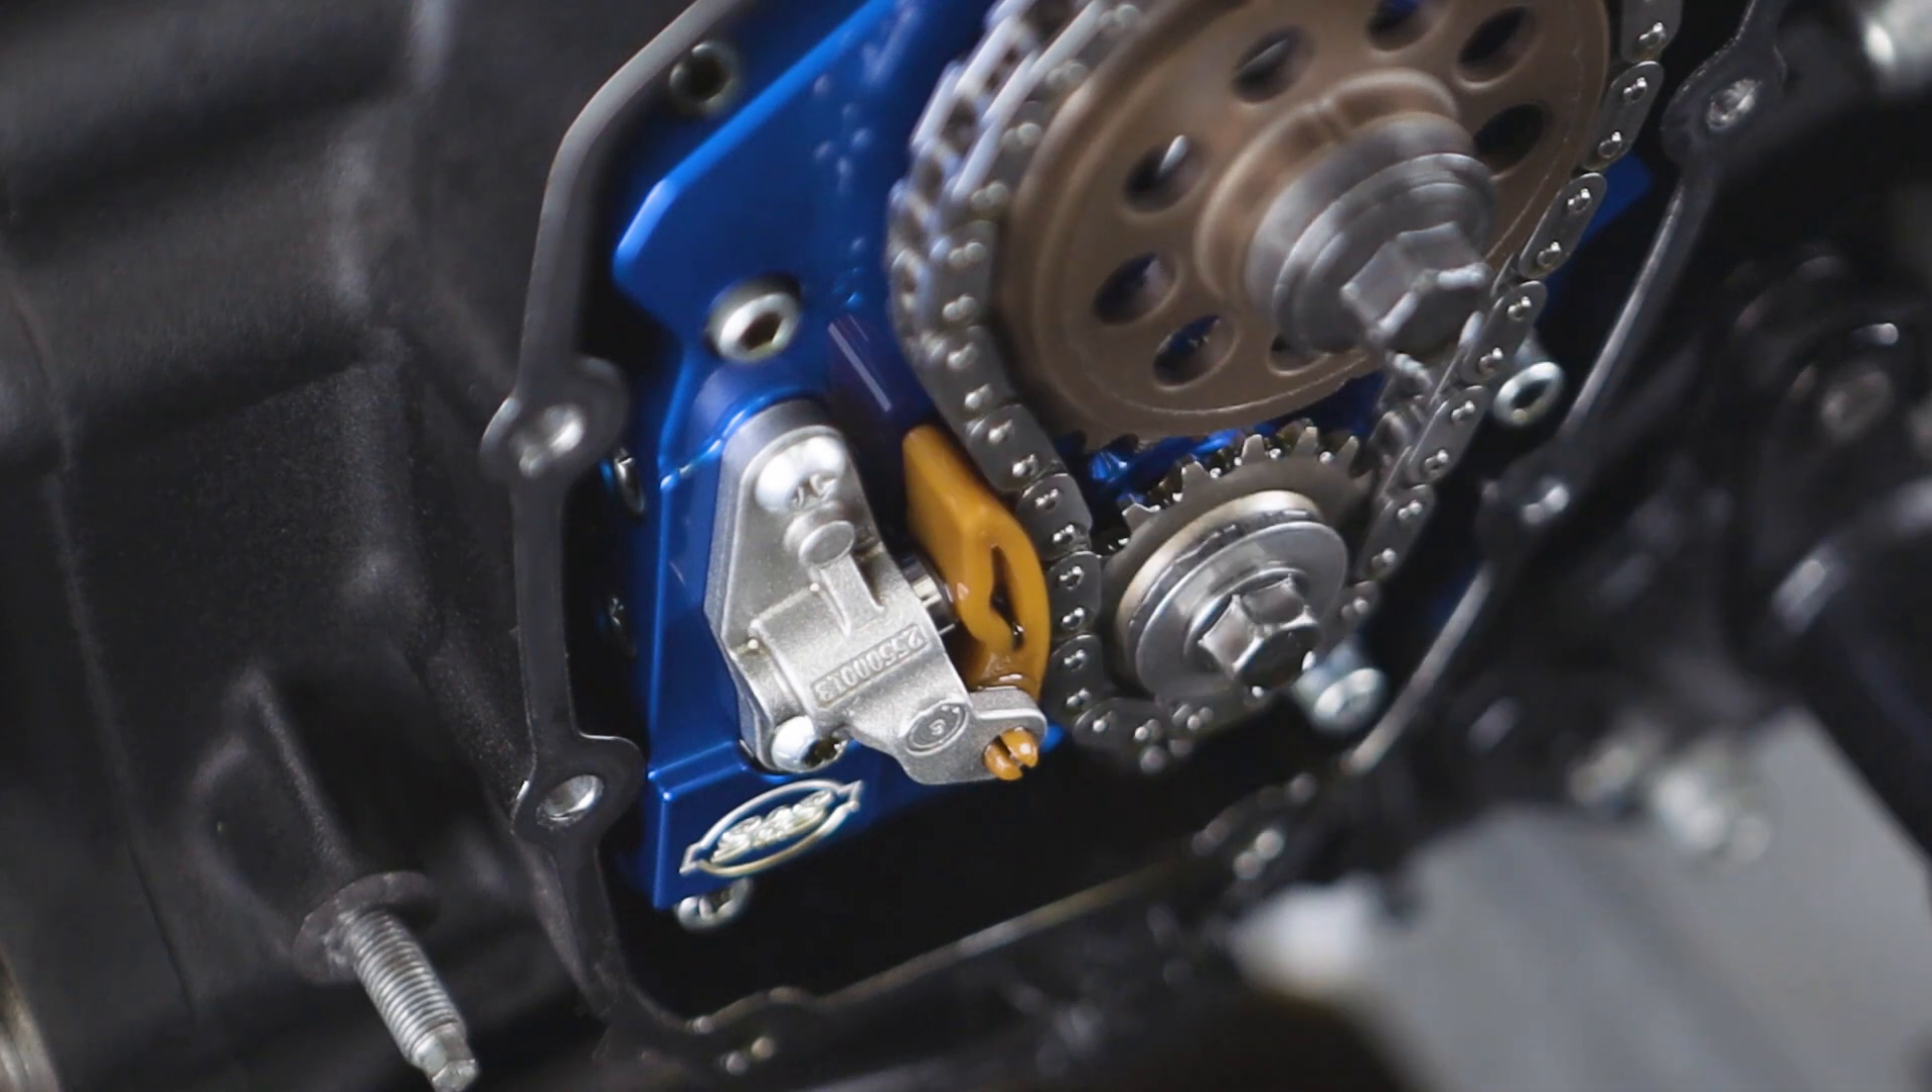We removed the exhaust and then we removed the cam cover itself, exposing the cam plate.